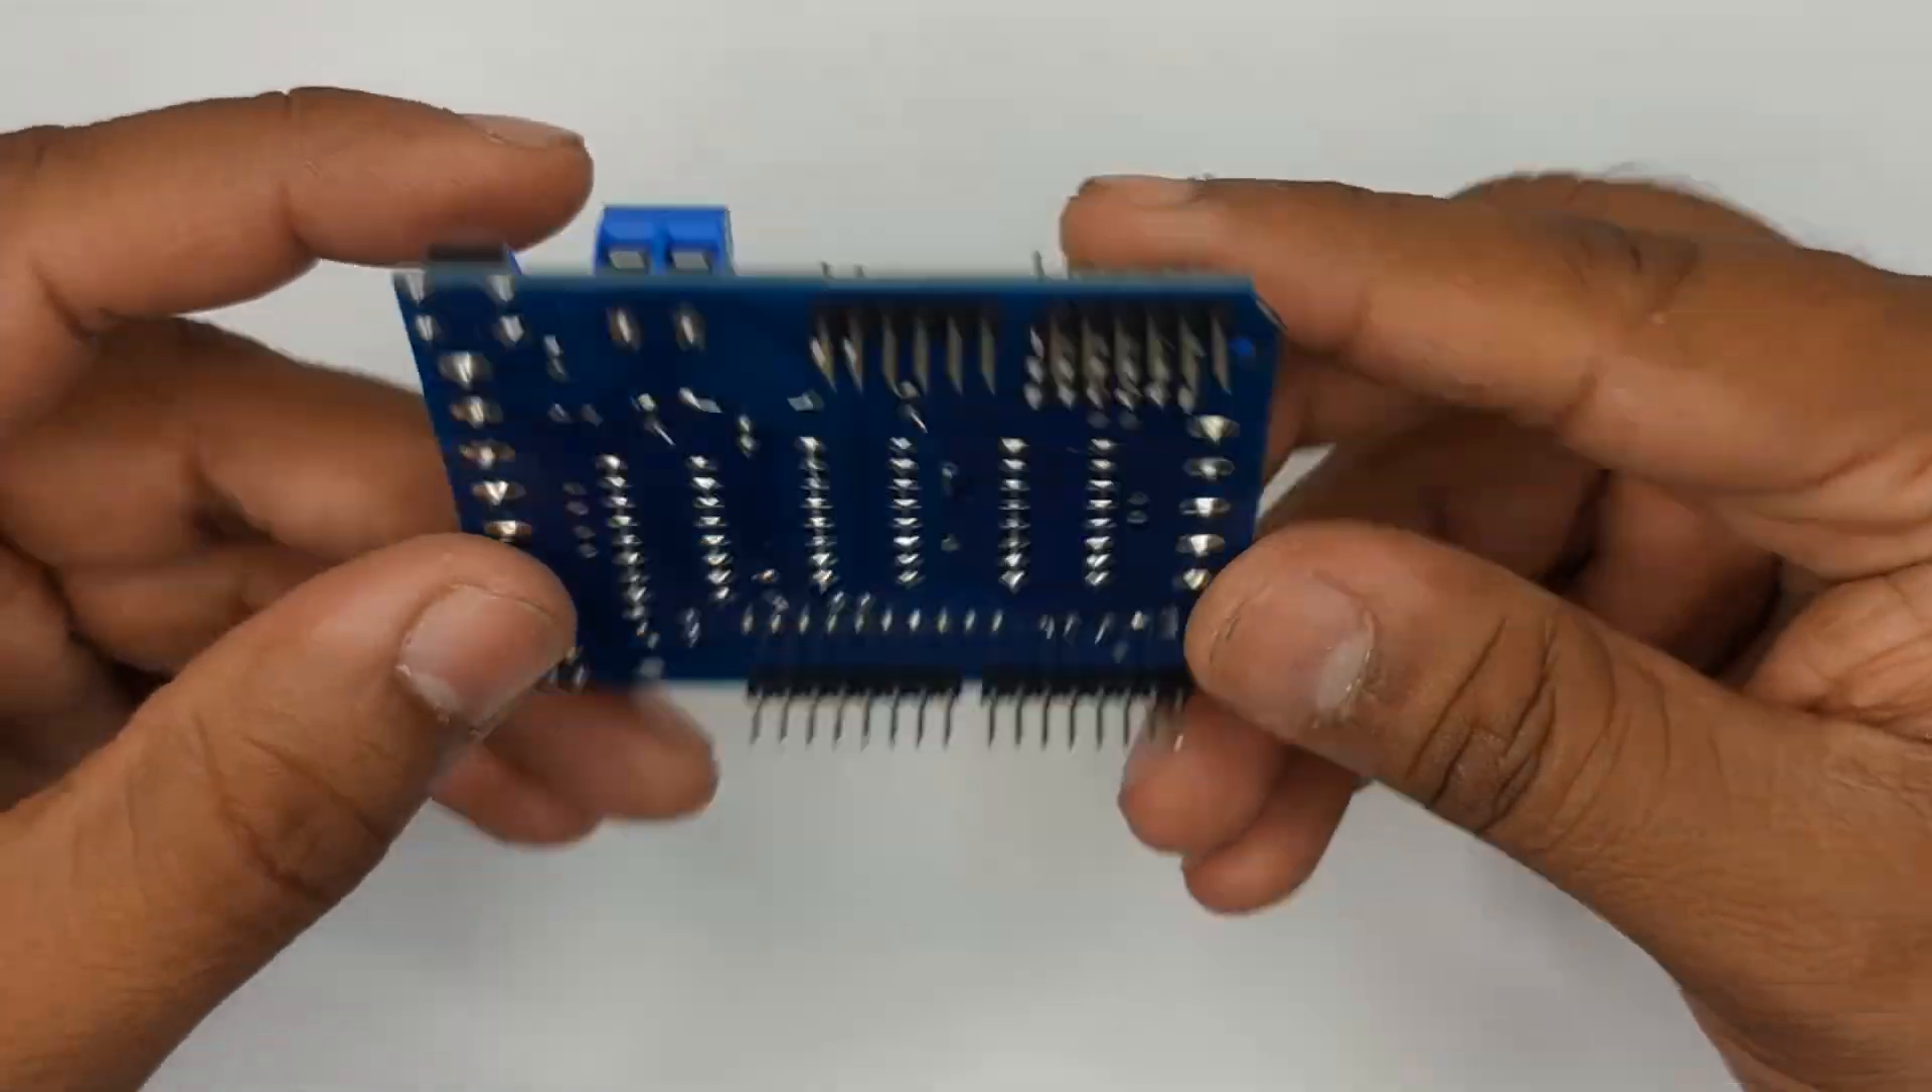After soldering the driver board looks like this.